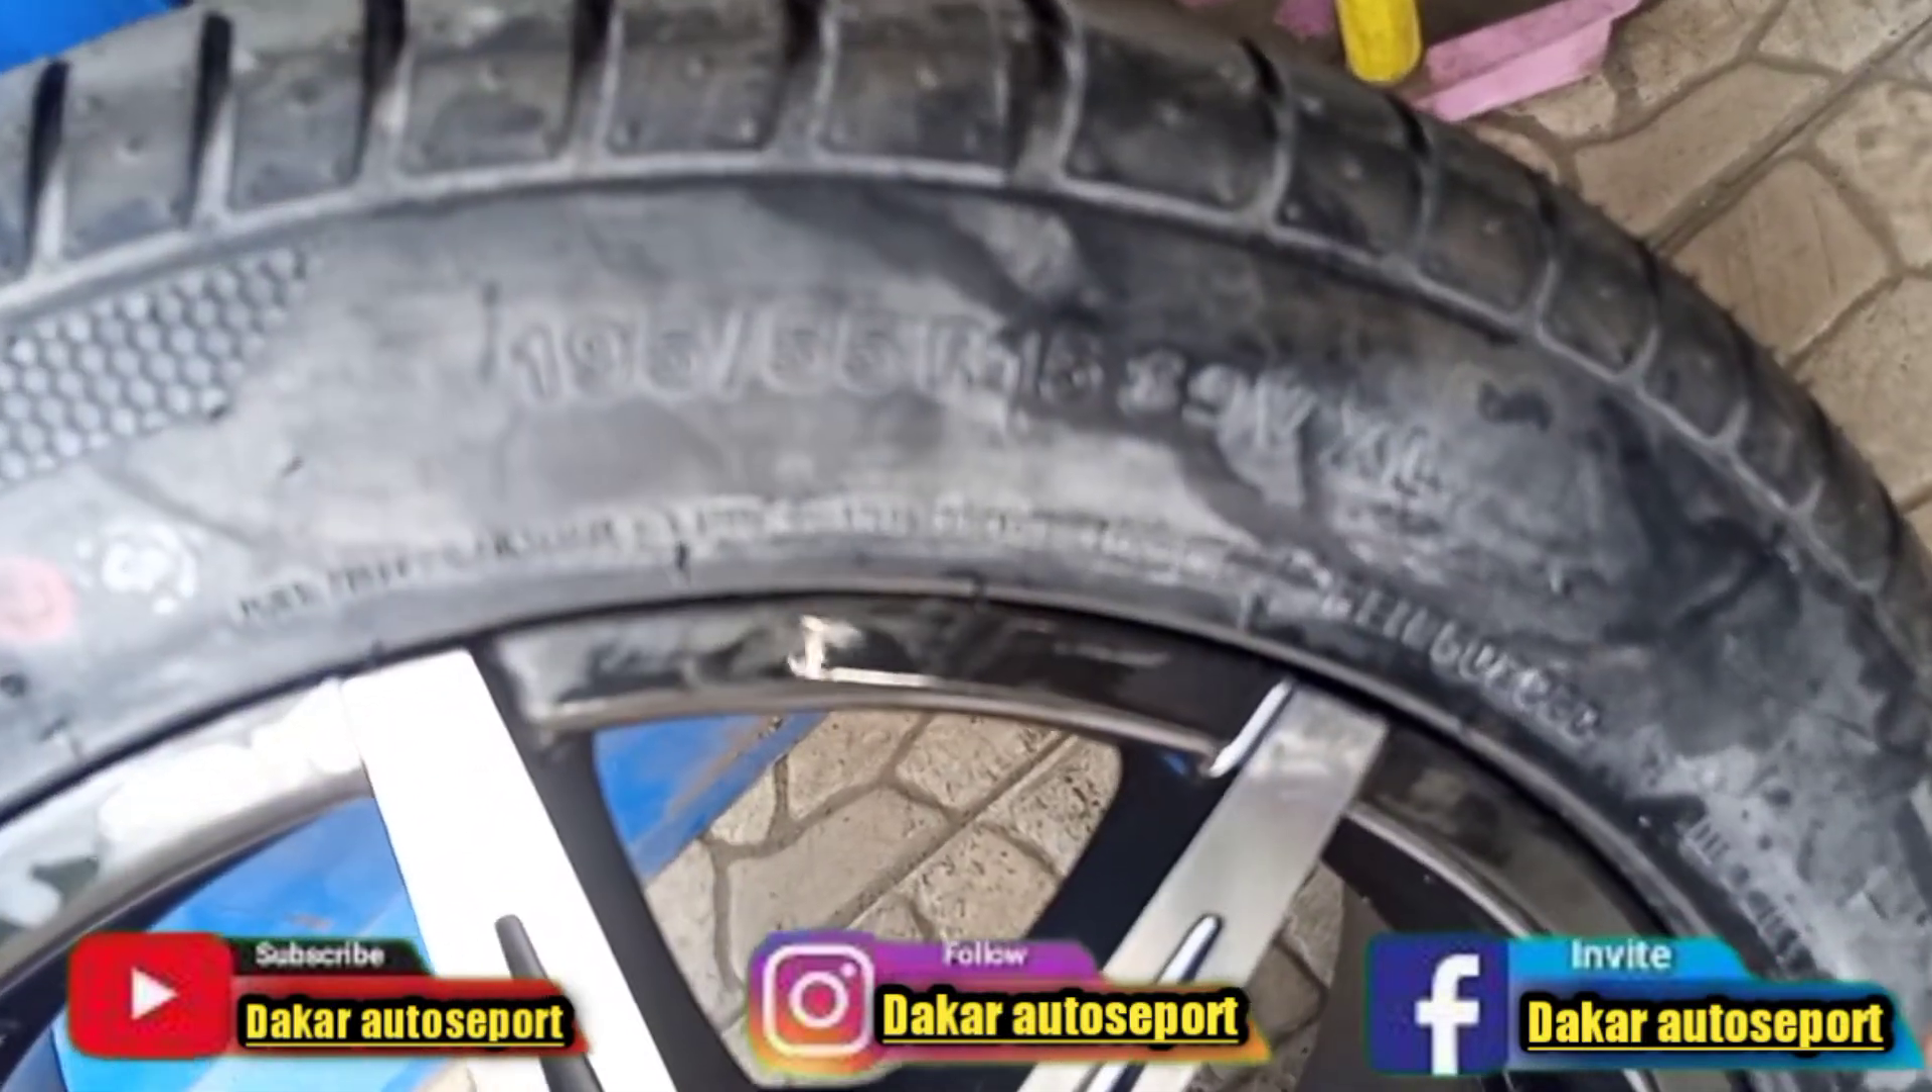Oke ini dia yang sudah terpasang ban ke velg nya guys.